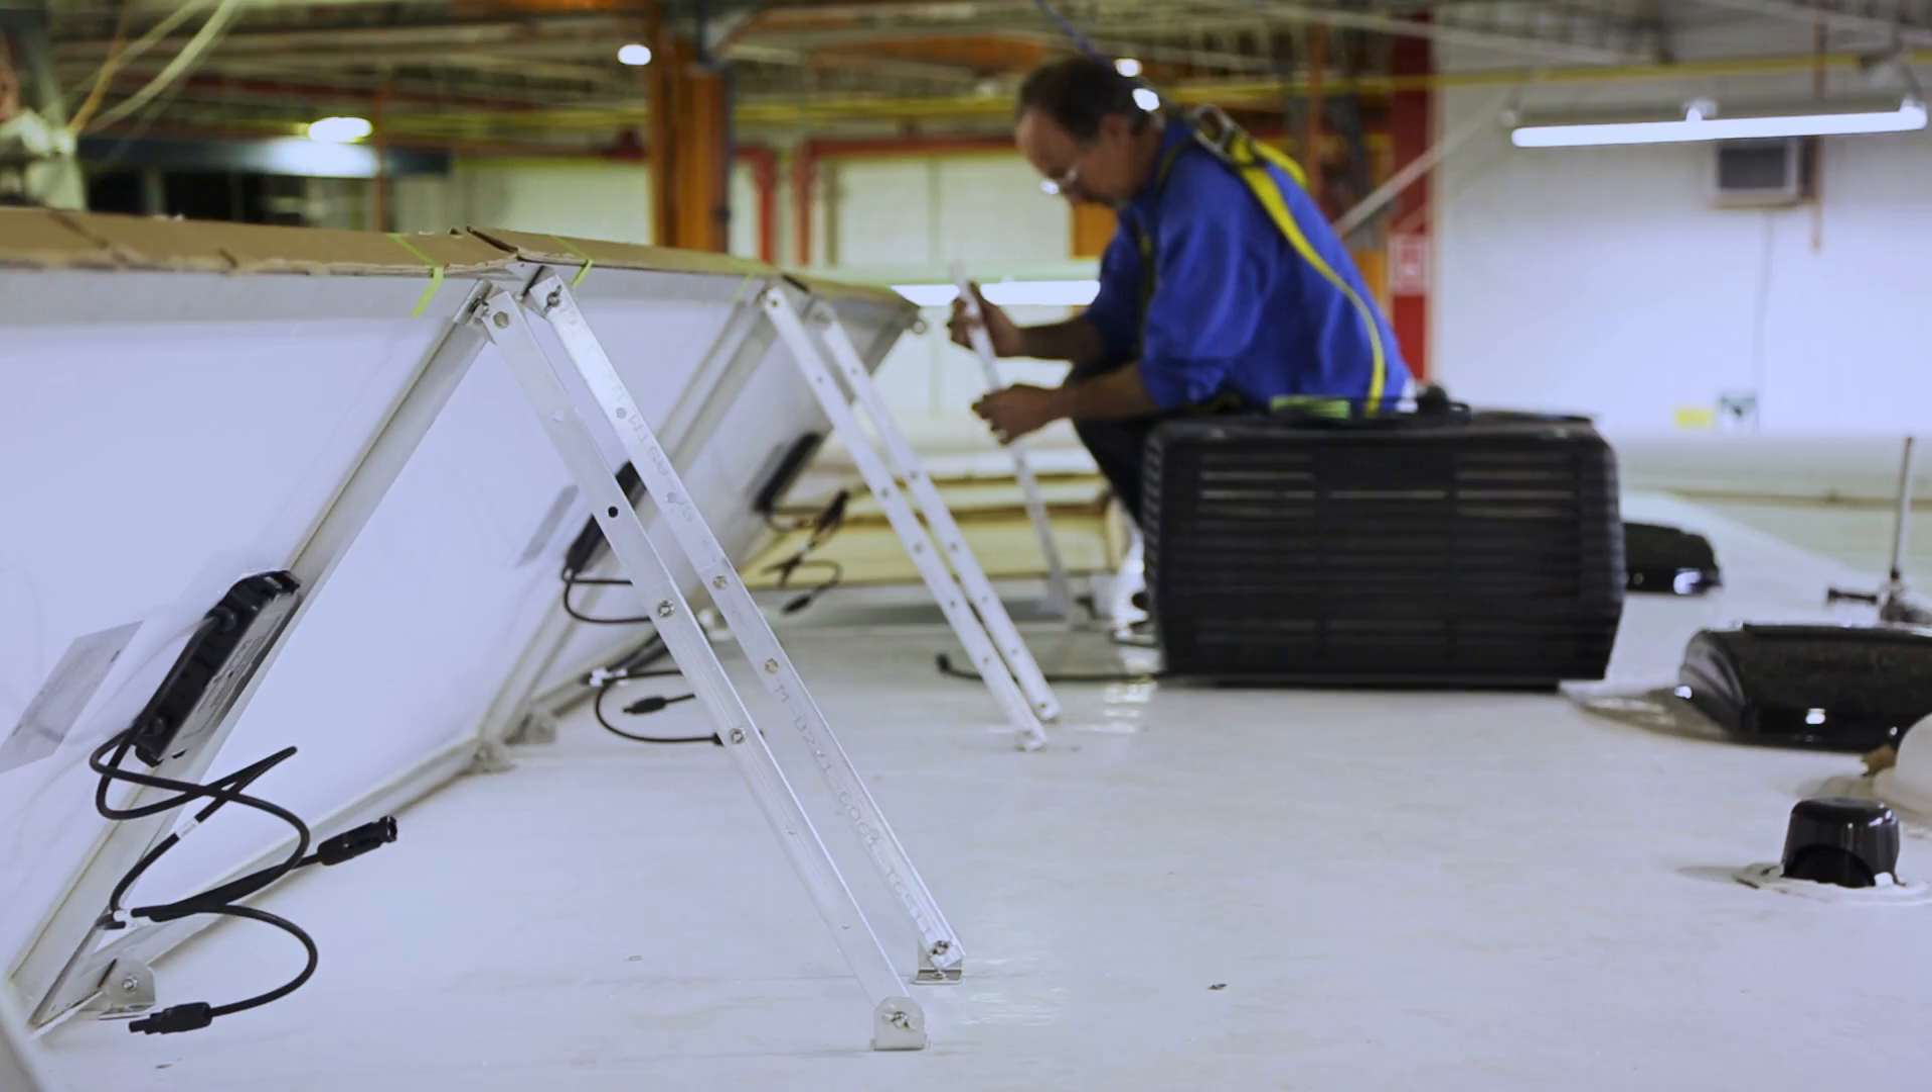The panels are mounted and our optional tilting arms are installed to test angles and provide easy access to the solar panel connectors.